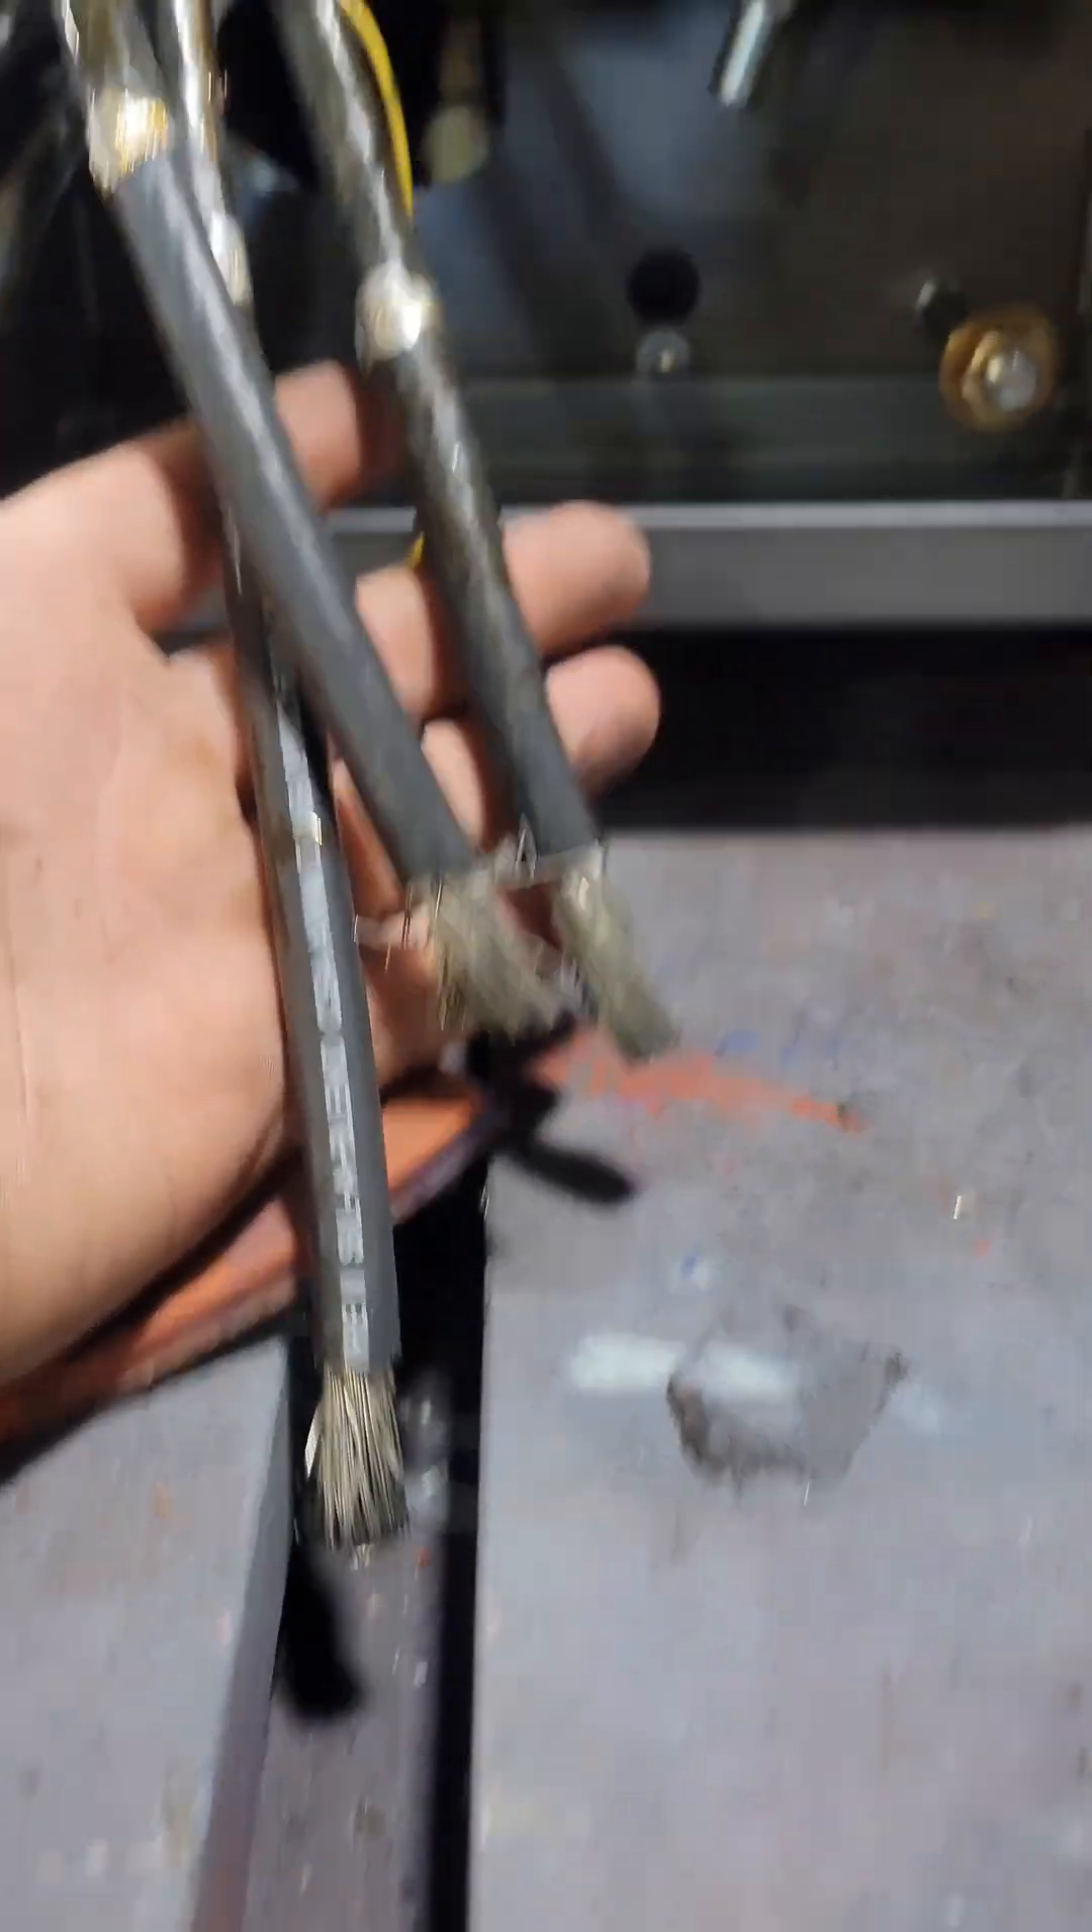We'll be monitoring the current that's going through it, and even though you probably think we're done now, we still got to terminate all these connections.